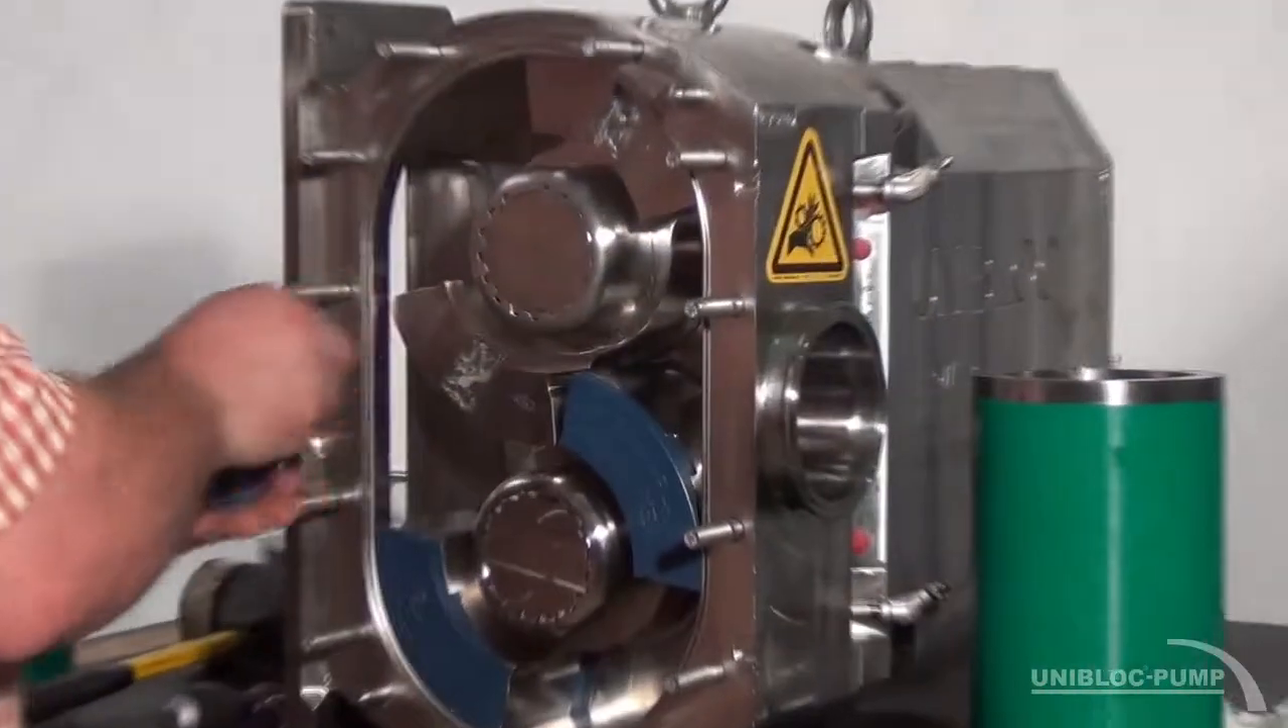The front cover has already been removed.